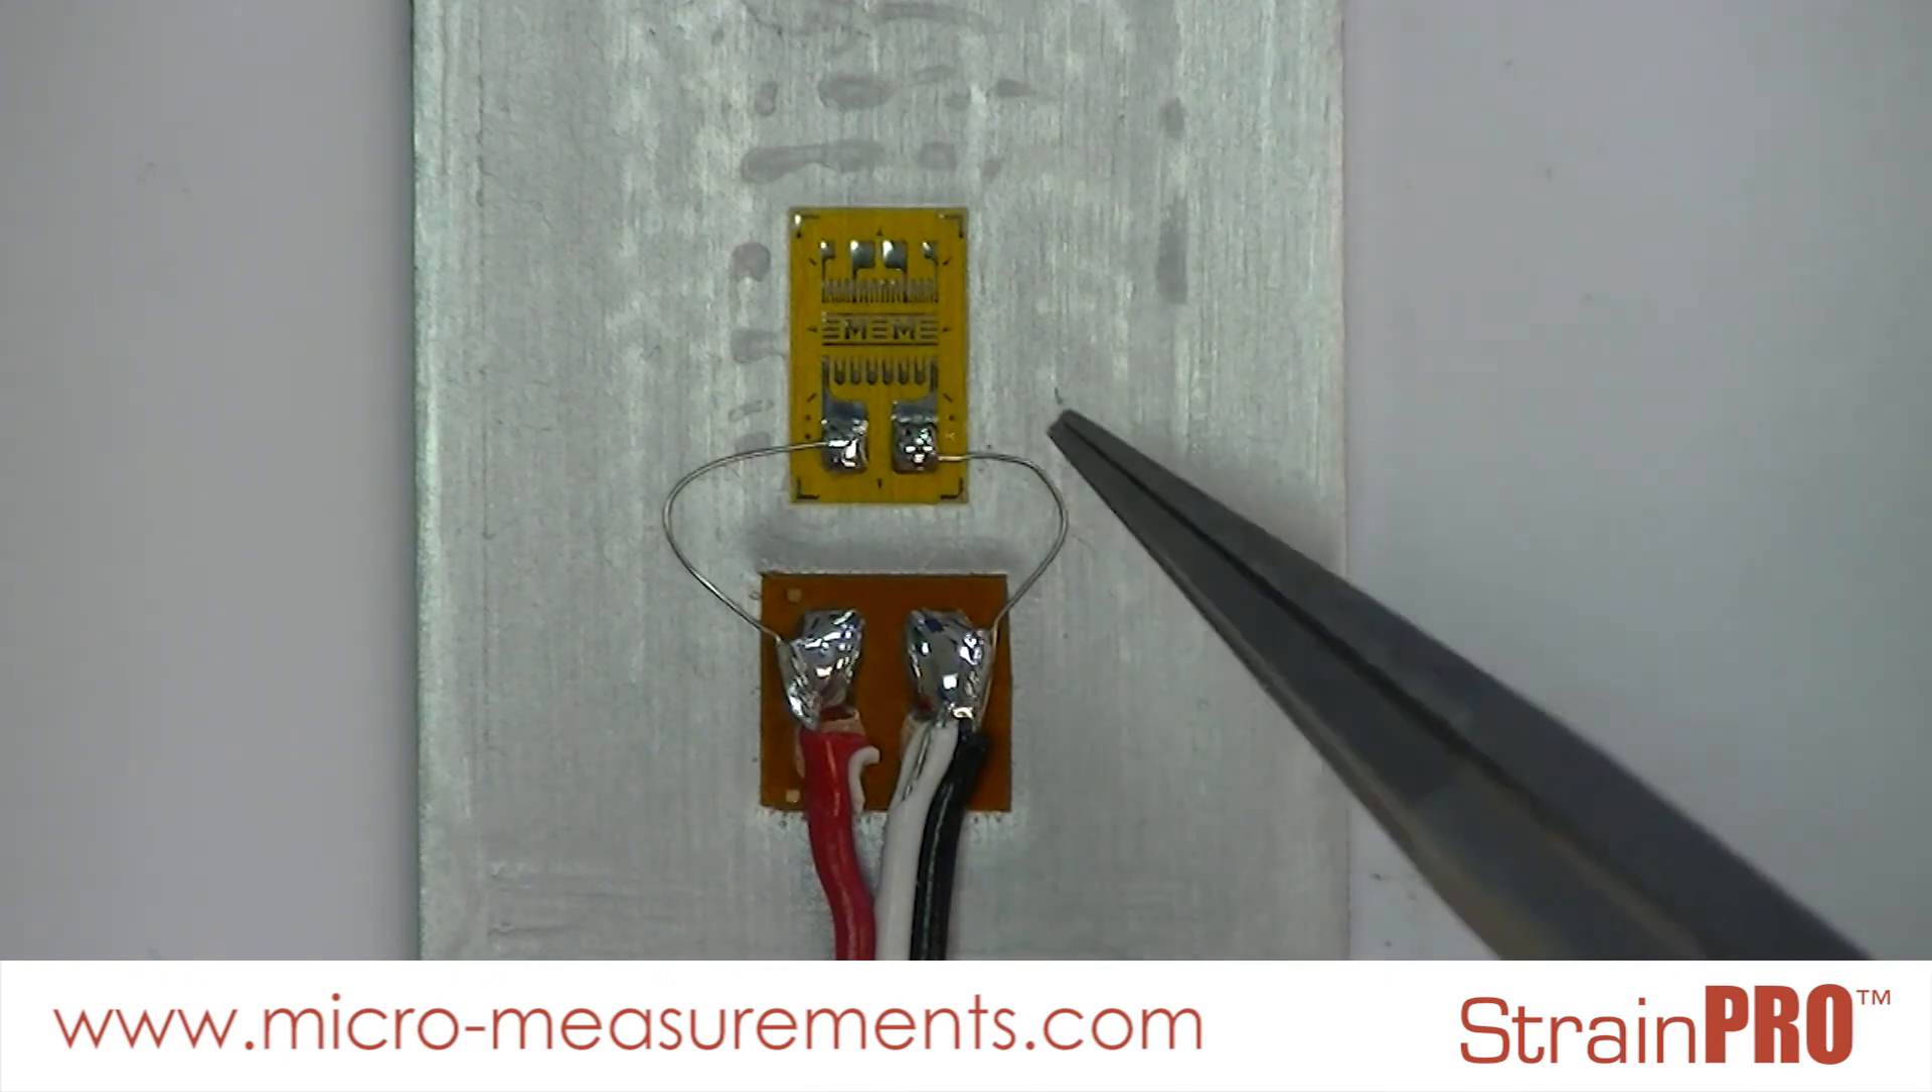Sure, as you can see, I've extended the wire out of my bondable terminal, the anchor point for our larger lead wires, and ran the wires out into the sides of the strain gauge.